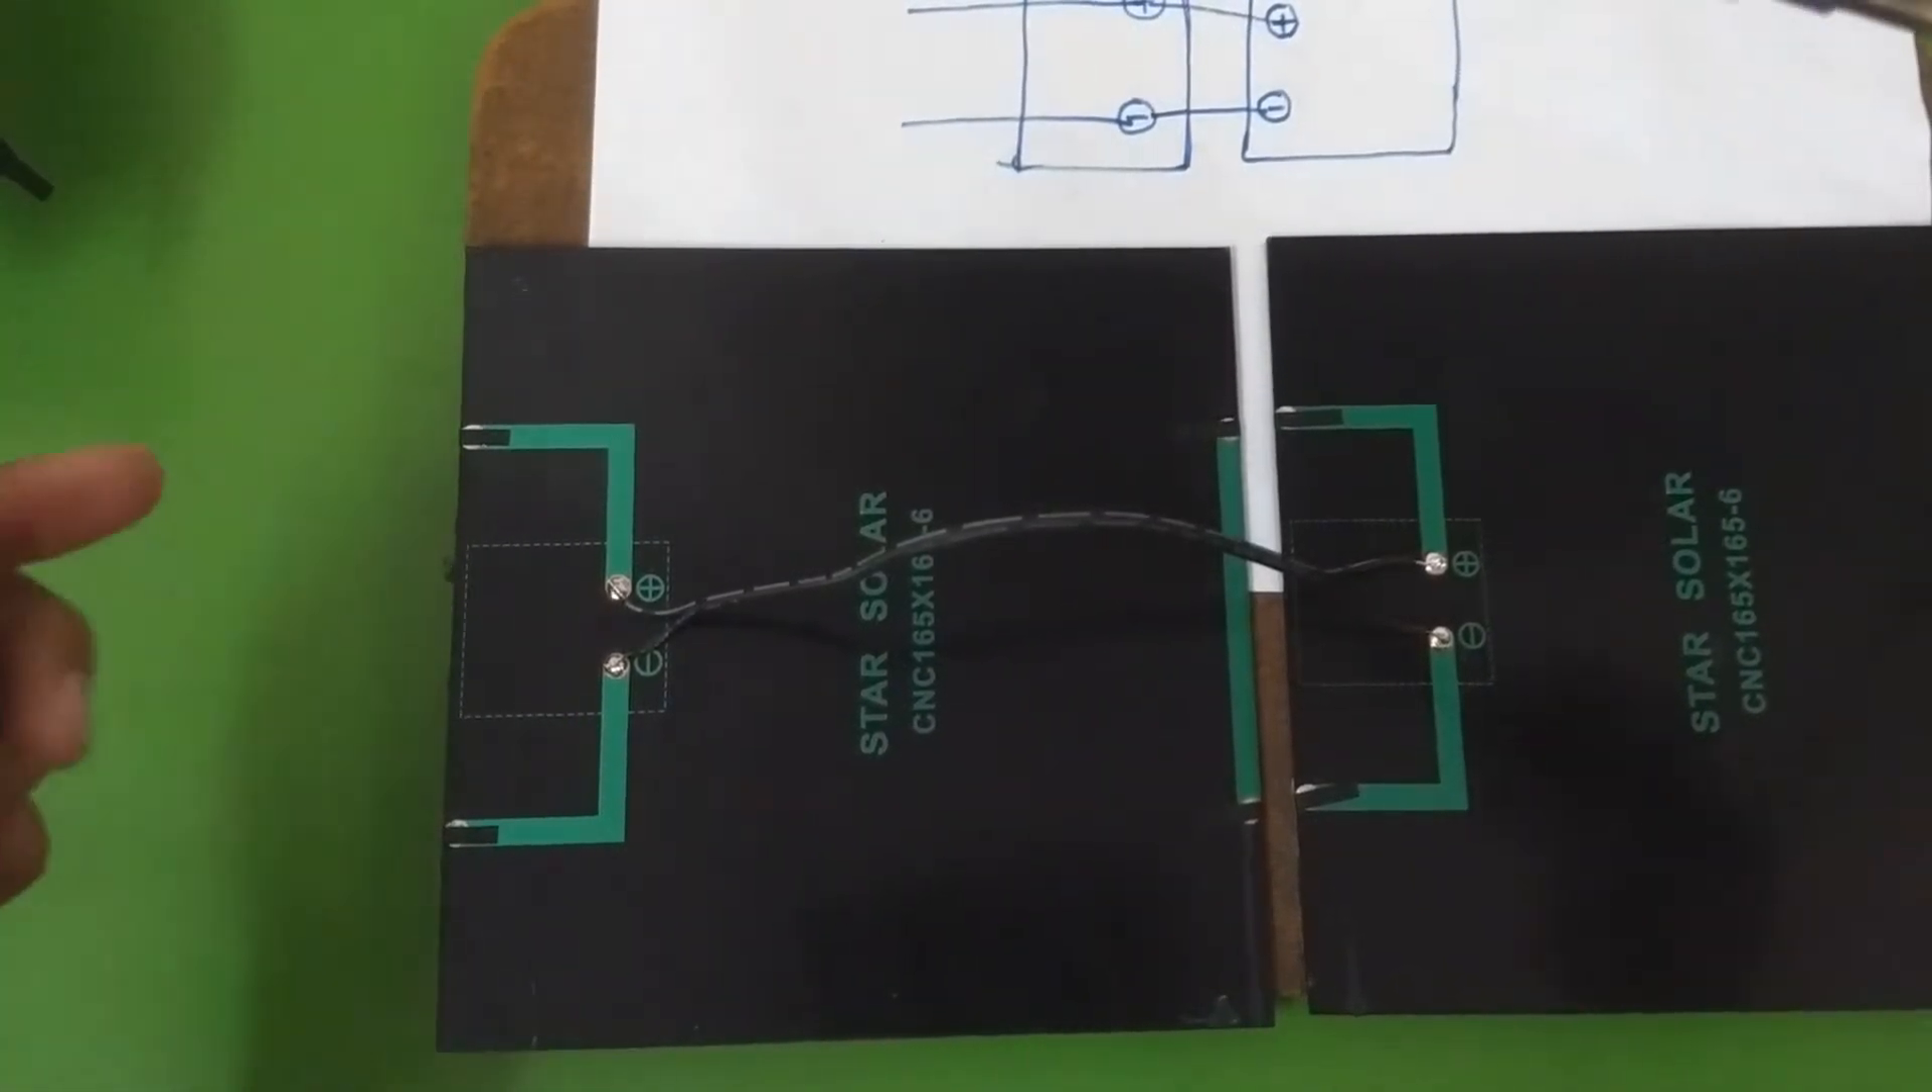Okay now the both the positive of both the panels are connected together and the negative of both the panels are connected together.